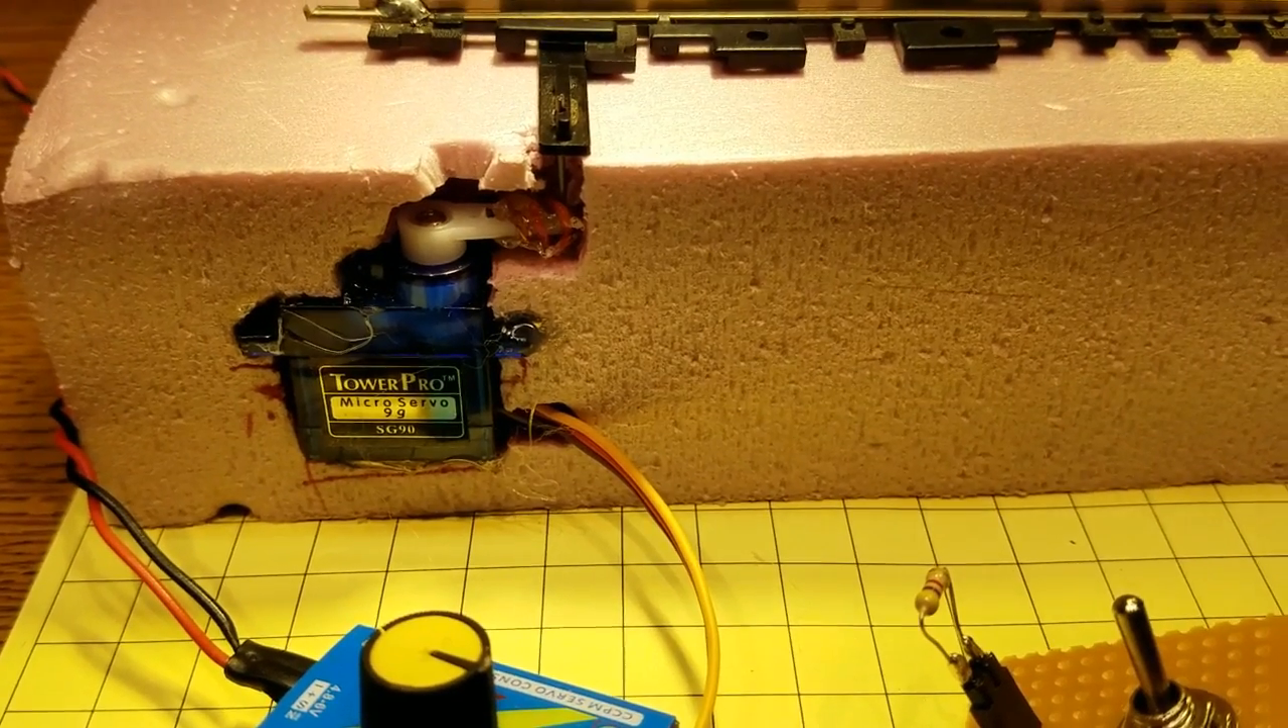There's a servo mounted in the side of the foam and a little piece of stiff piano wire going up into the arm of the switch.